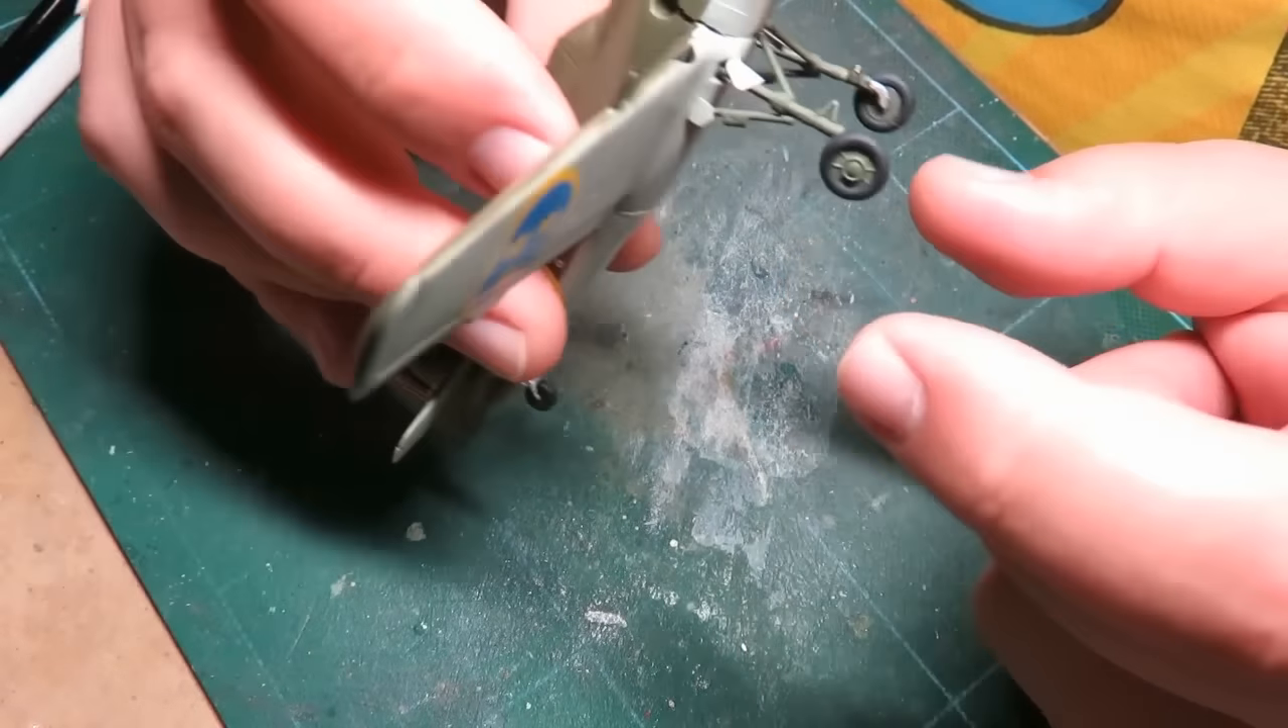As you can also see i added on the wheels and painted them up they're all done.